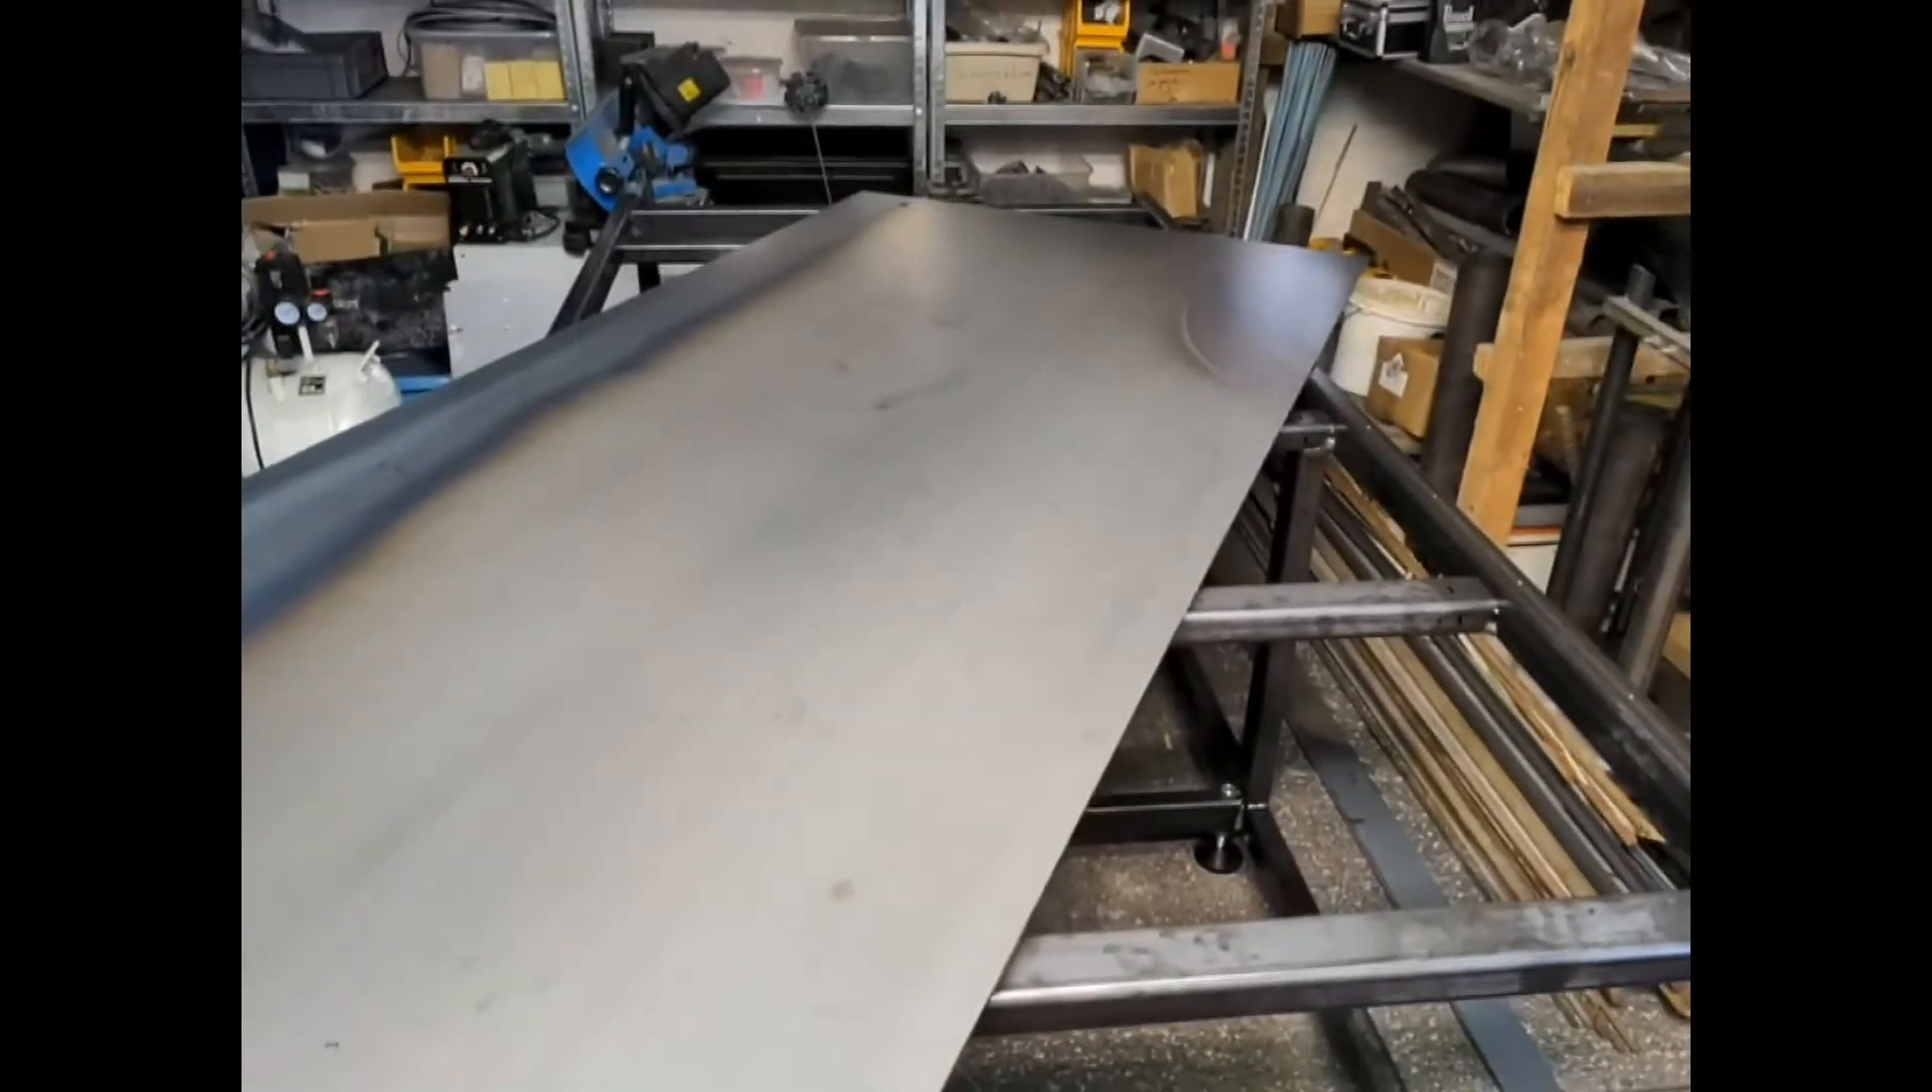Die bodenplatte für das wasserbecken liegt jetzt schon mal hier so quer drauf.